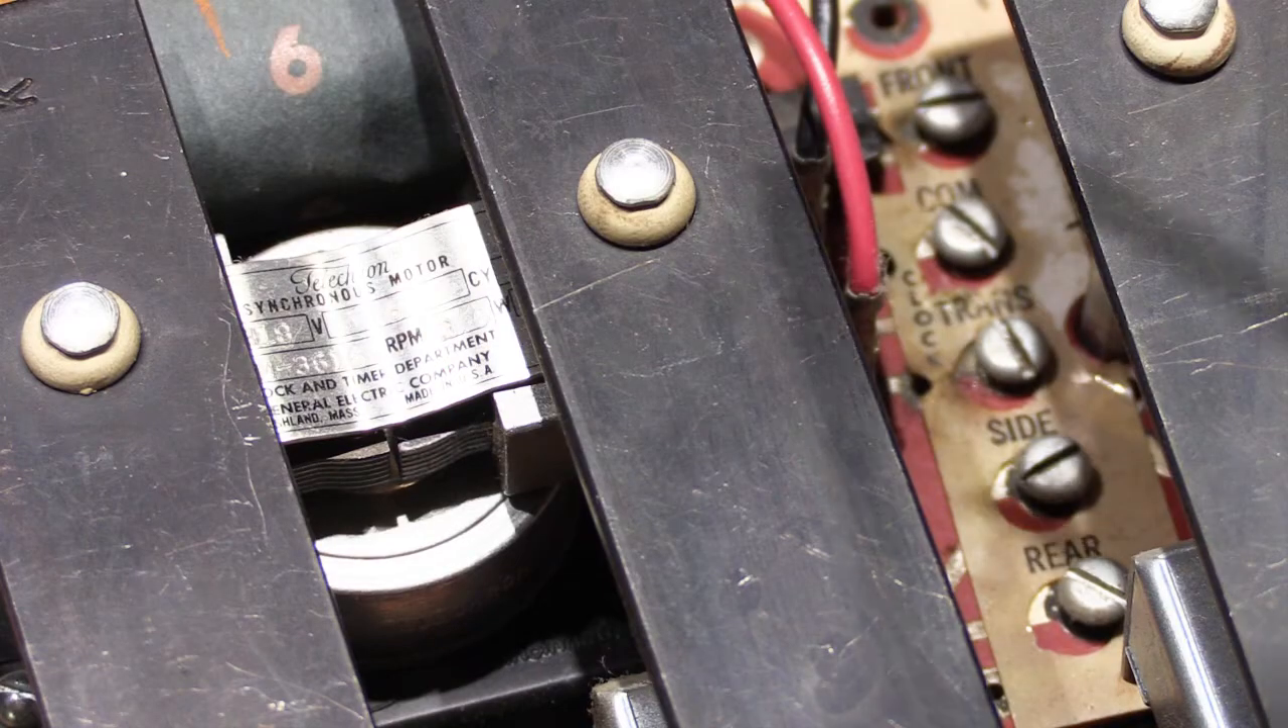Now all we have to do now that the chime base is installed all we have to do is hook up our wires so let's go ahead and do that.